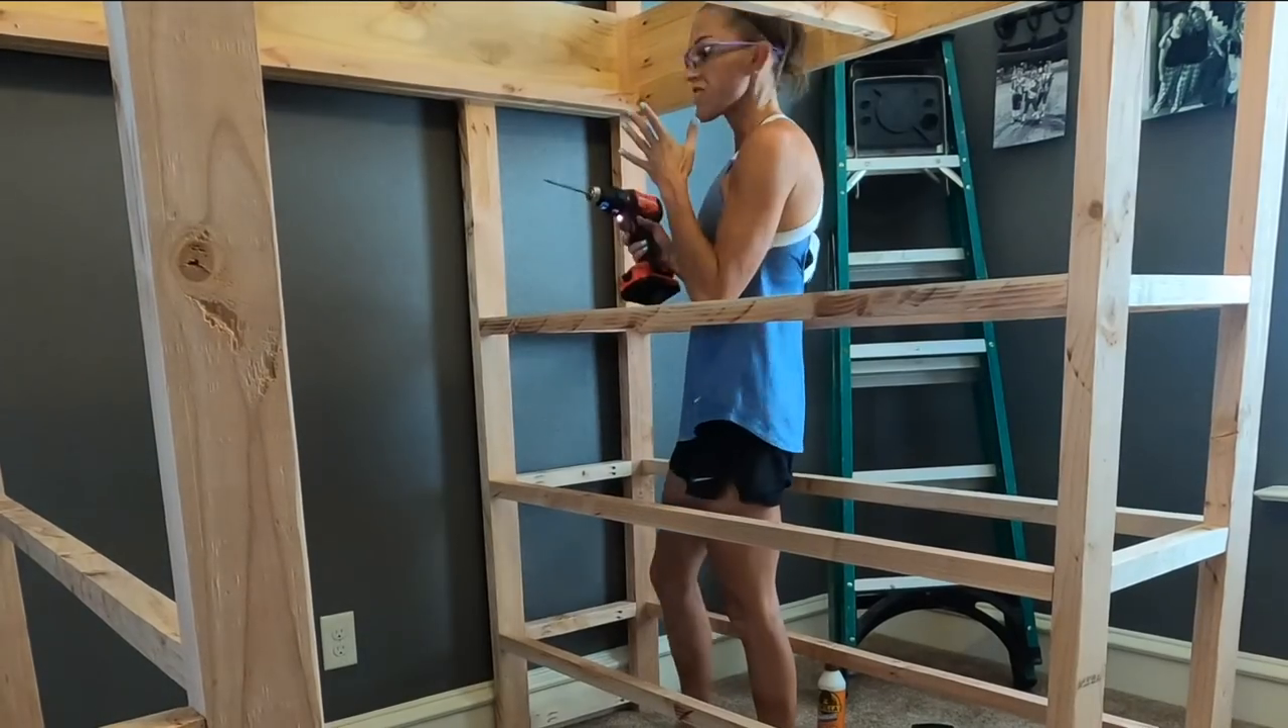All right, so now I've got all the cross supports done. They're all attached.